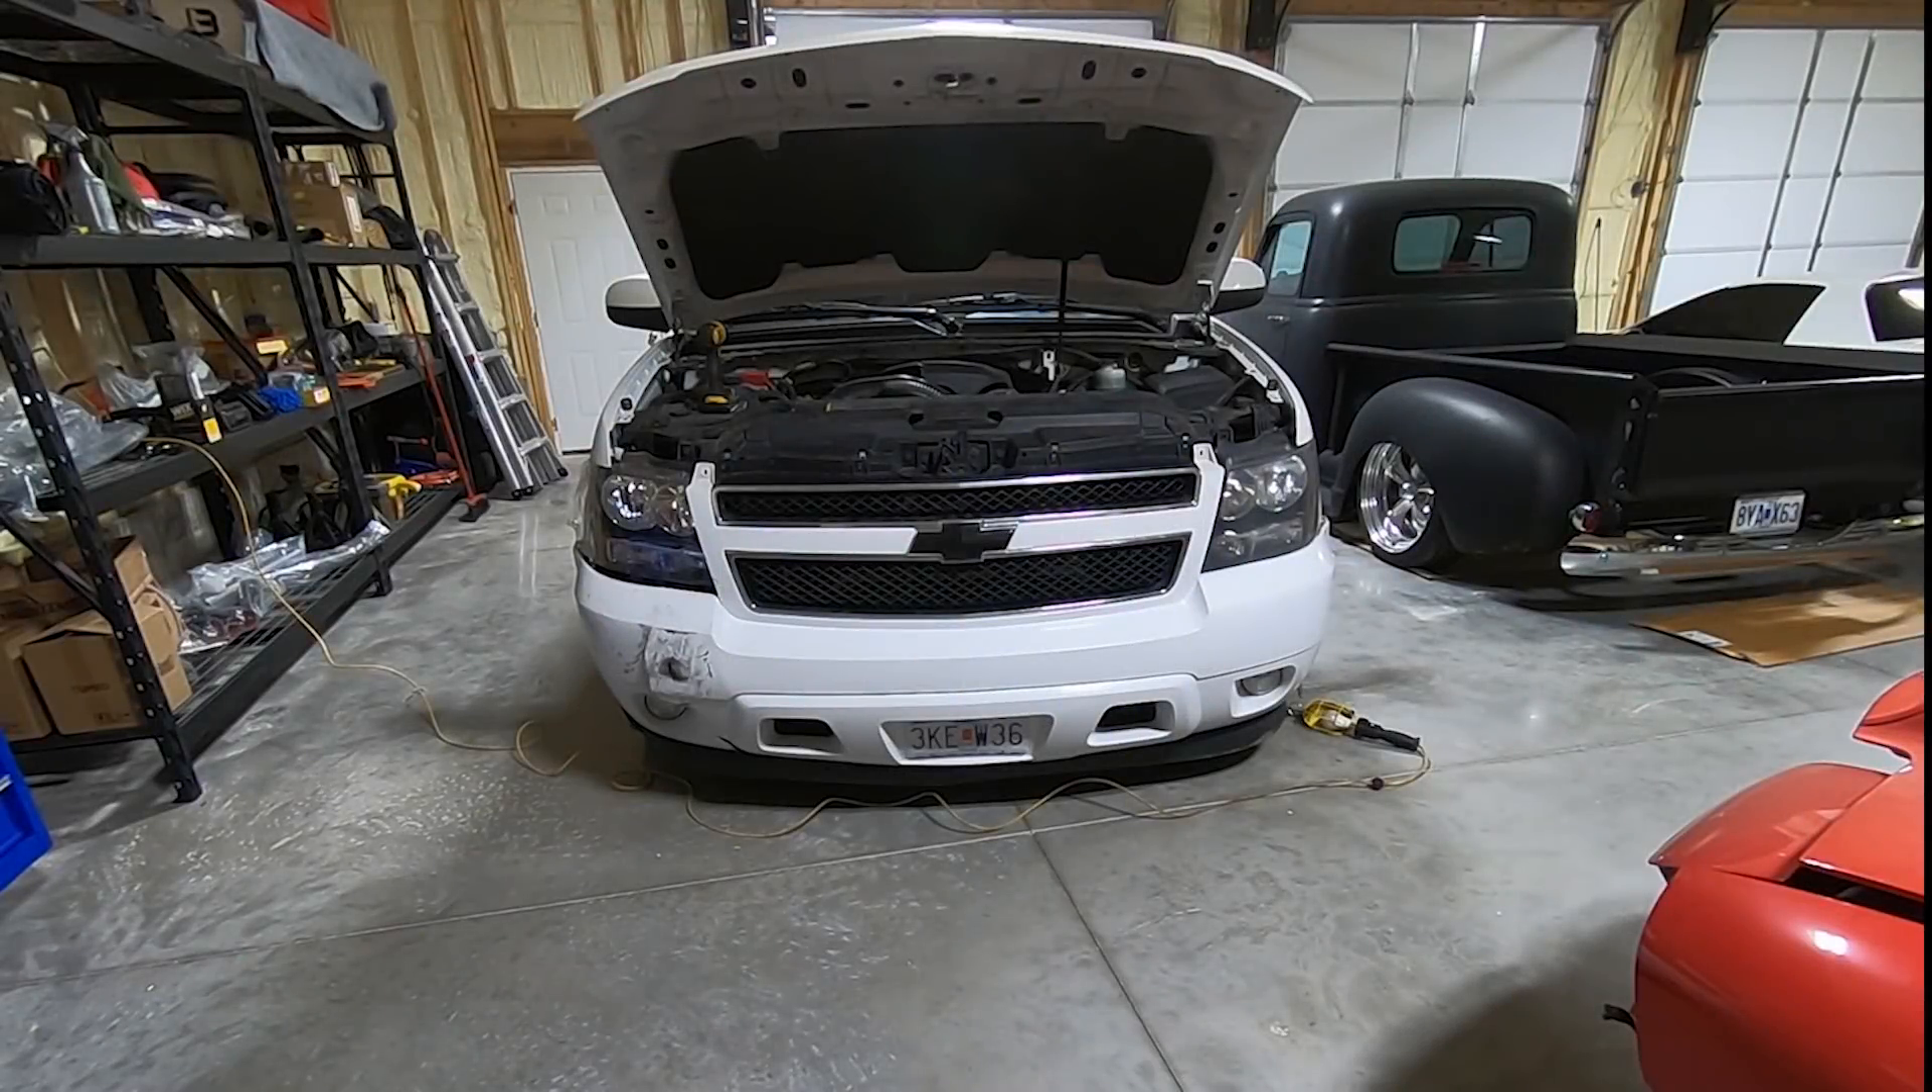I got the lights in and, um, as you can see, obviously this housing needed replaced too just because of old age.